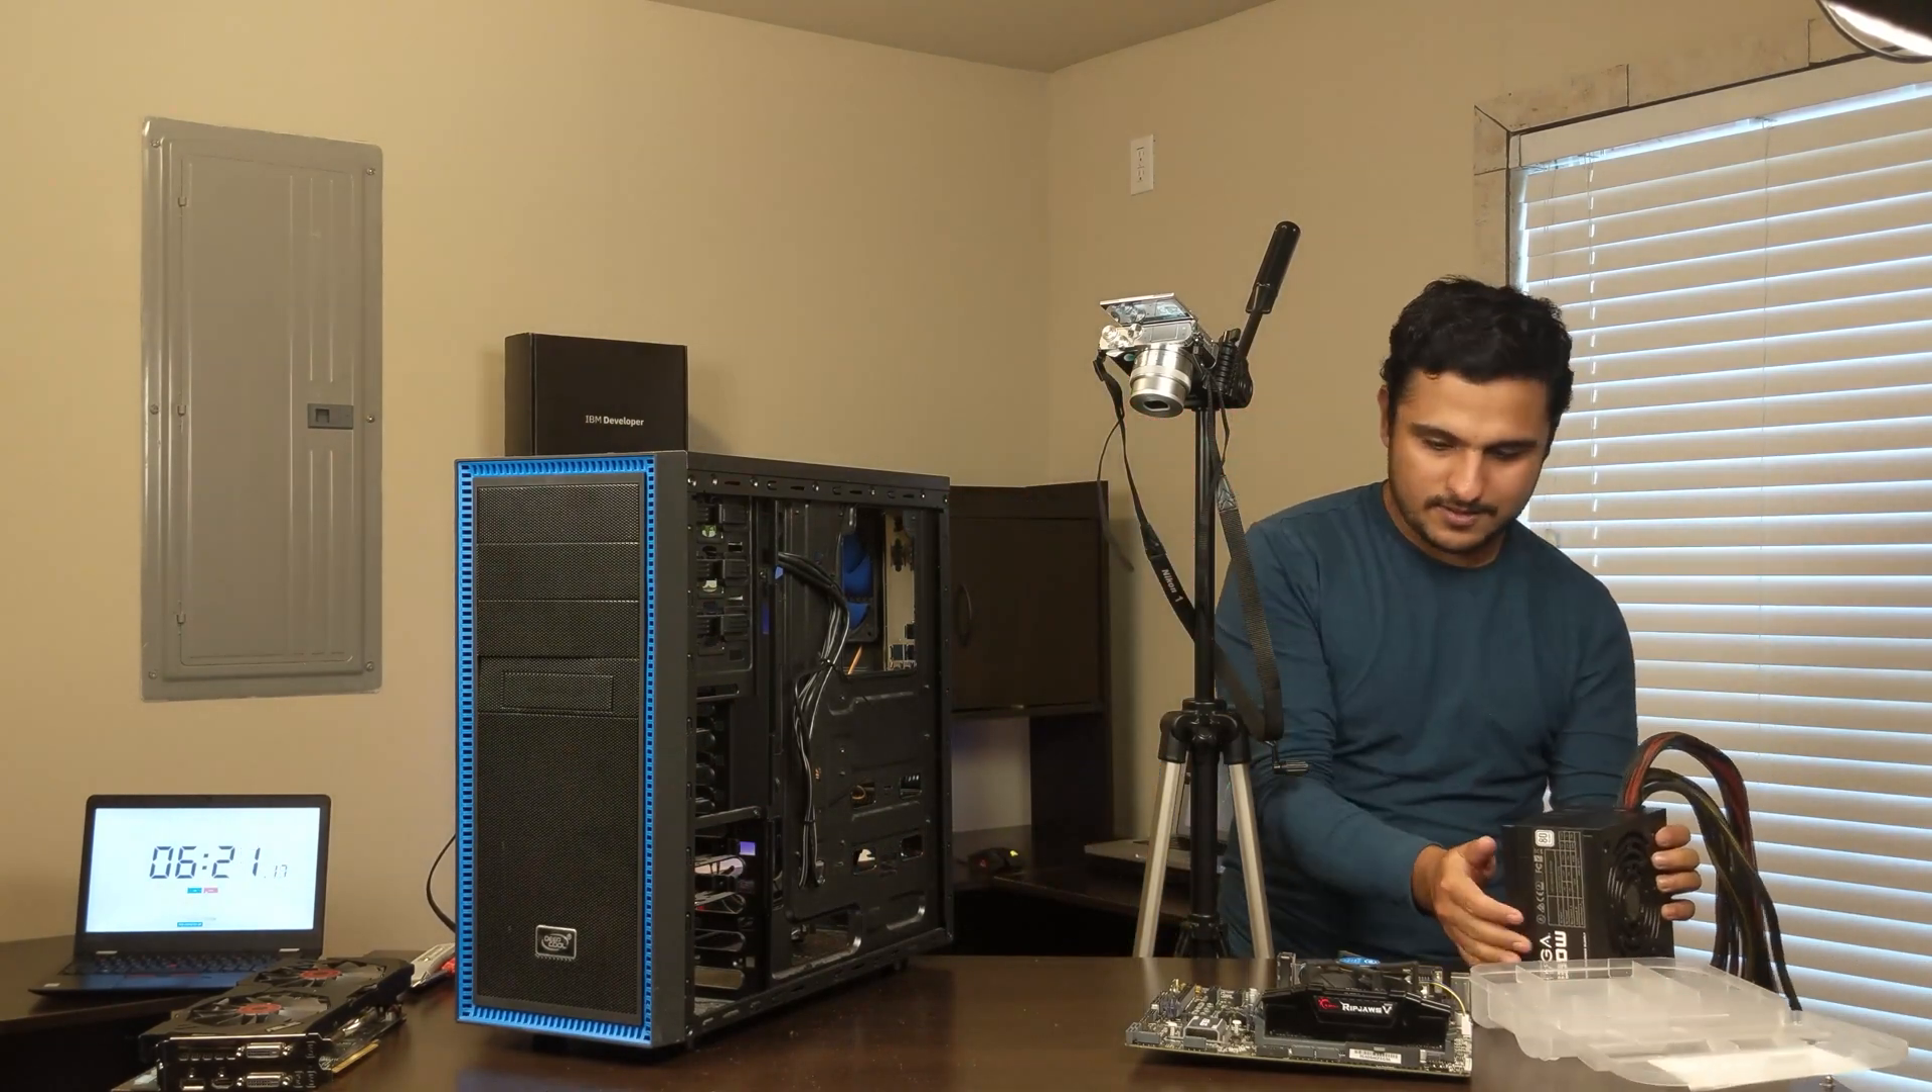So our power supply is out, I'm just putting it over here.